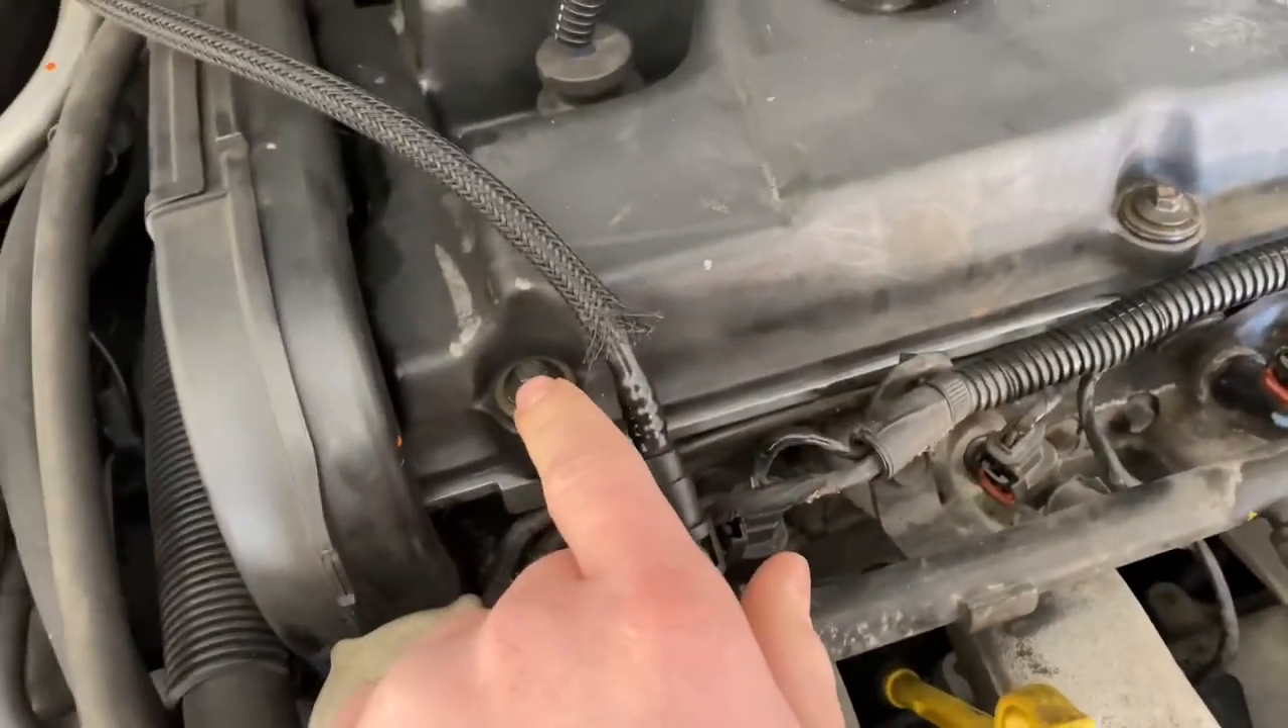So i got the valve cover on.